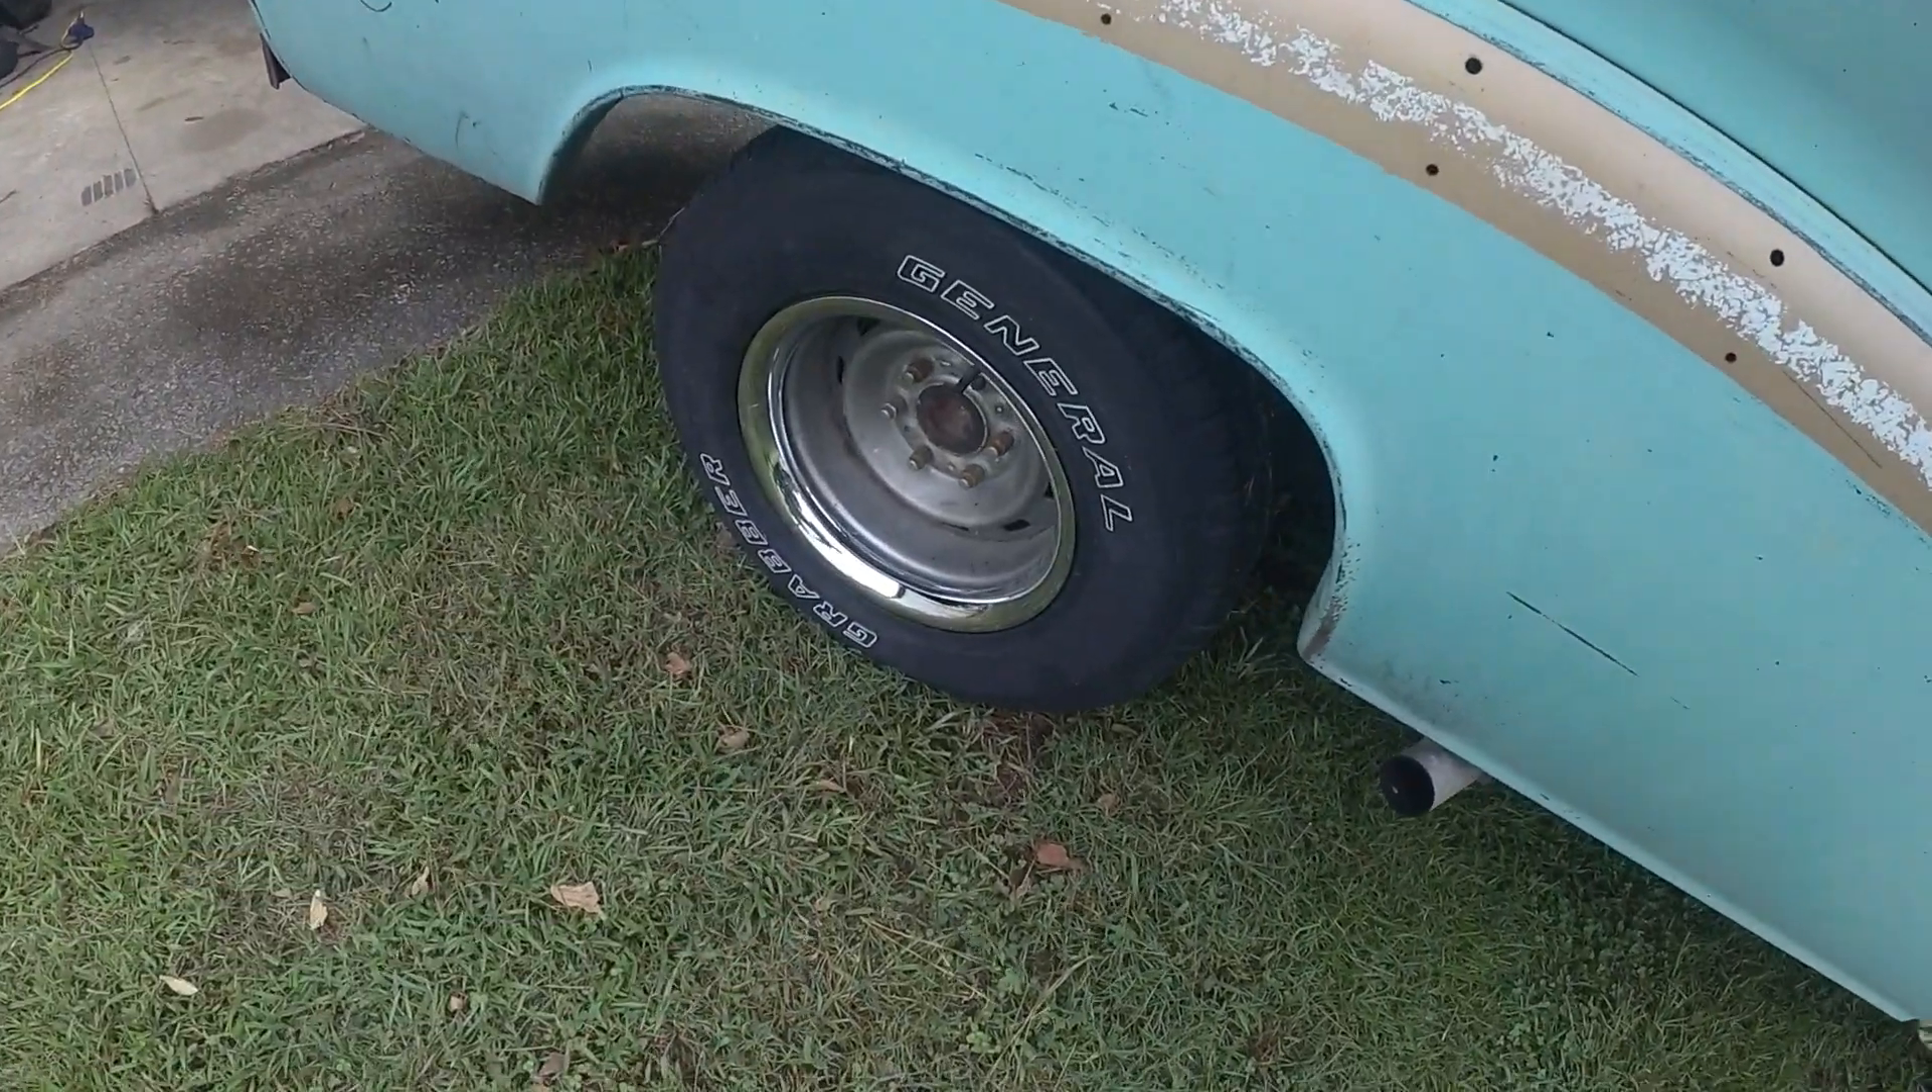I've got the wheels on and tires. Looking good. All I need is the rear center caps, but not a big emergency.